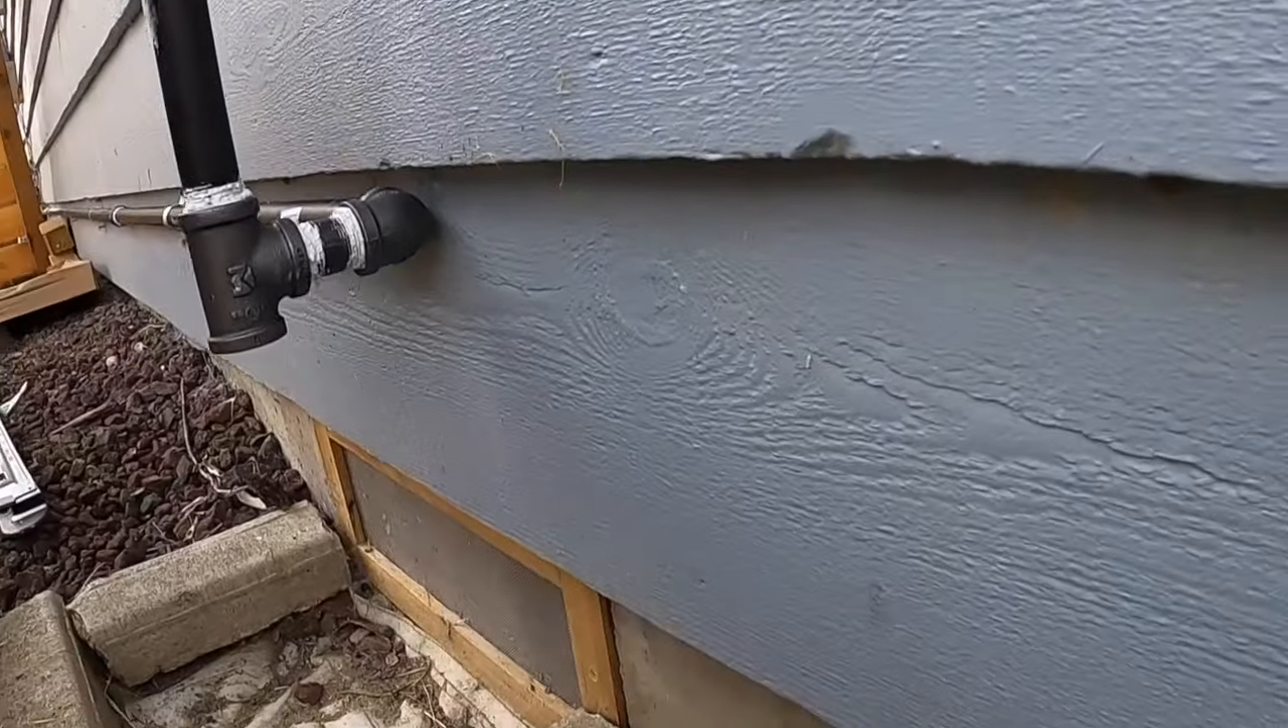So, now we've got everything set up here. And now I just got to add the trap for debris down here.